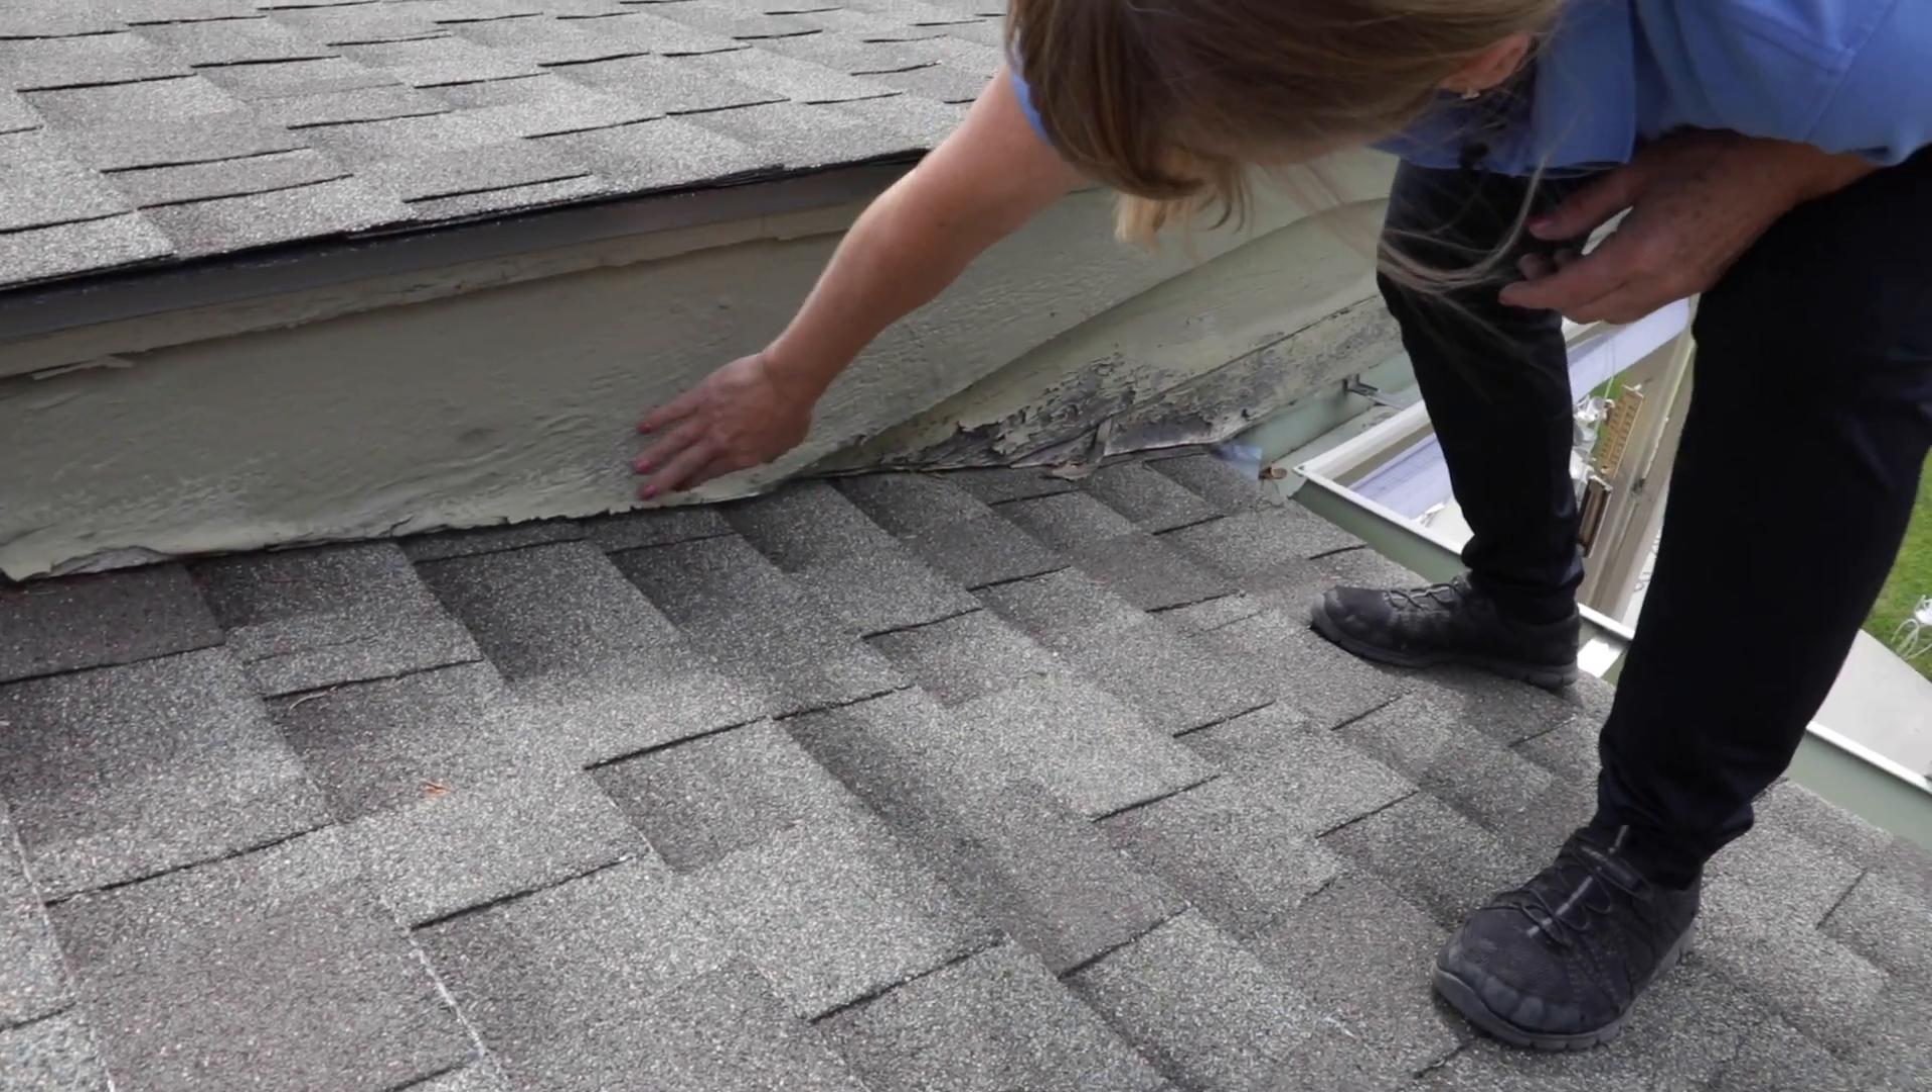There should be flashing here, and the siding is a little close to the roof, so I'll note some recommendation for some repairs on that.